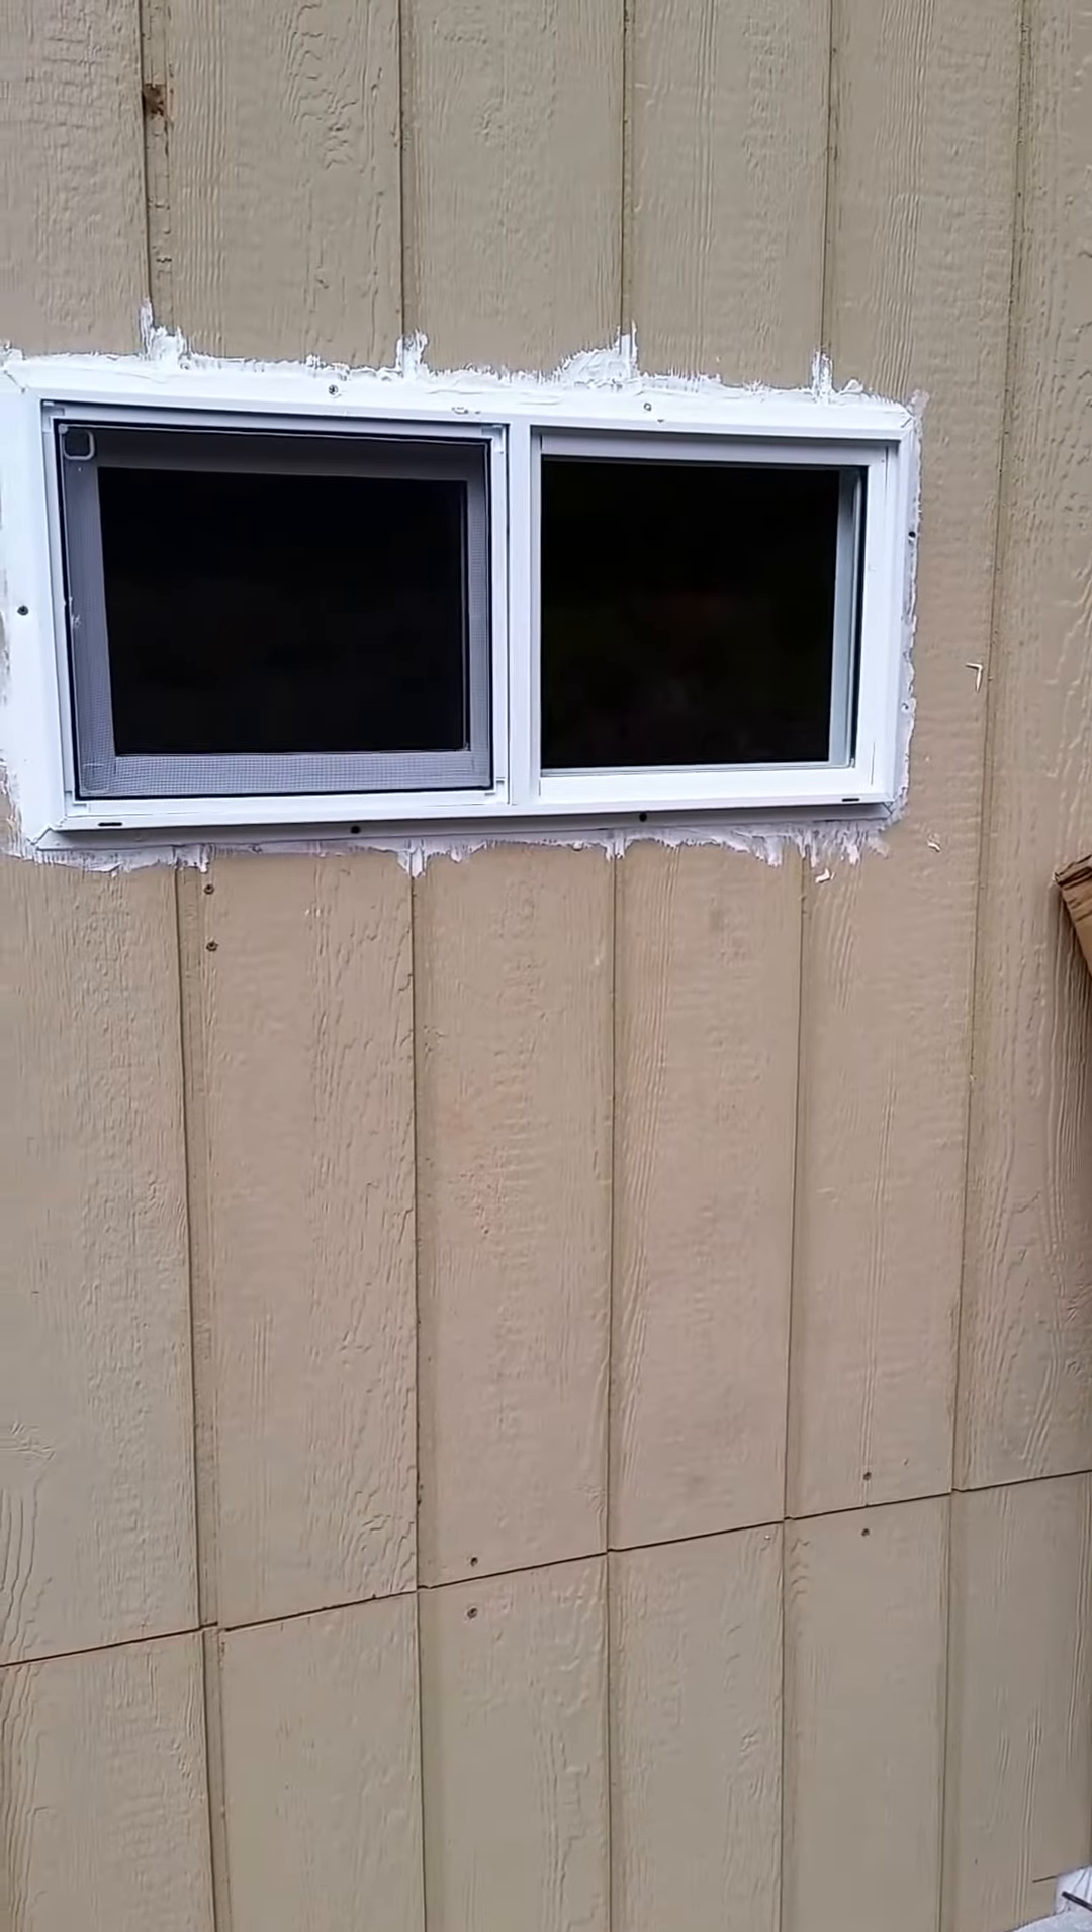I now have a window to let light in.